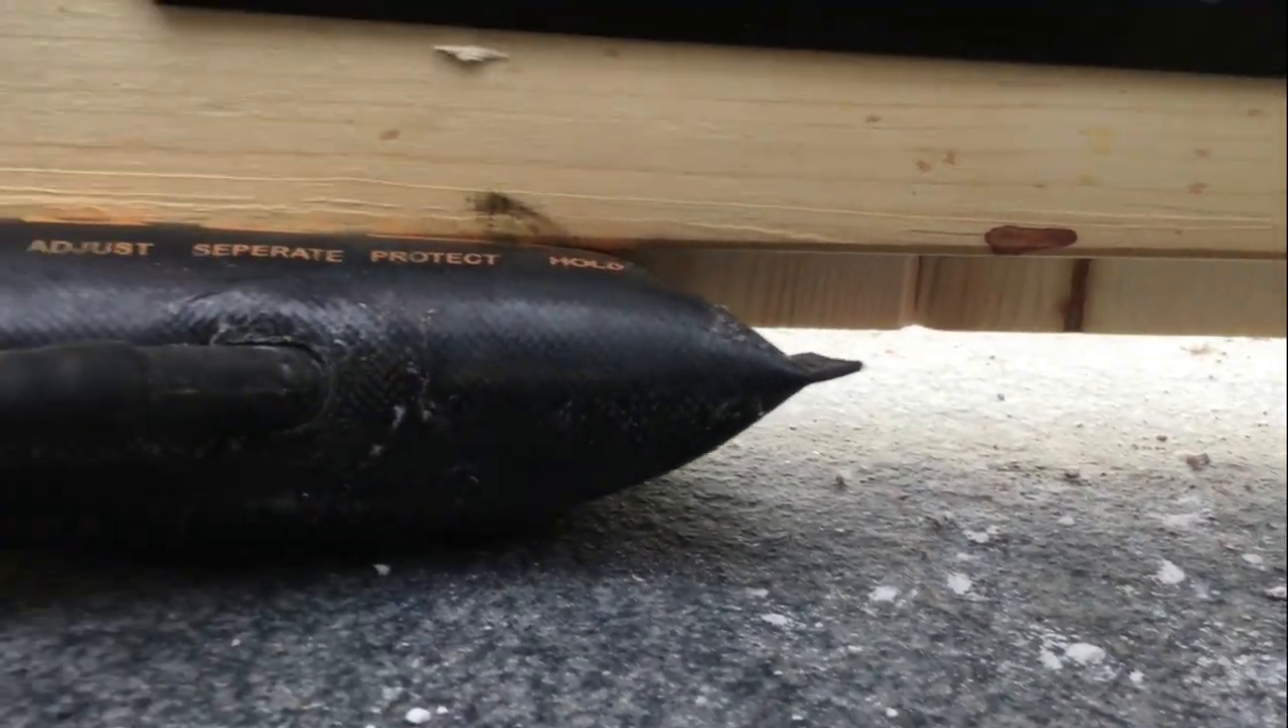You can see the bag there and see the gap under the gate. It's a little bit high so it needs to come down a little bit.